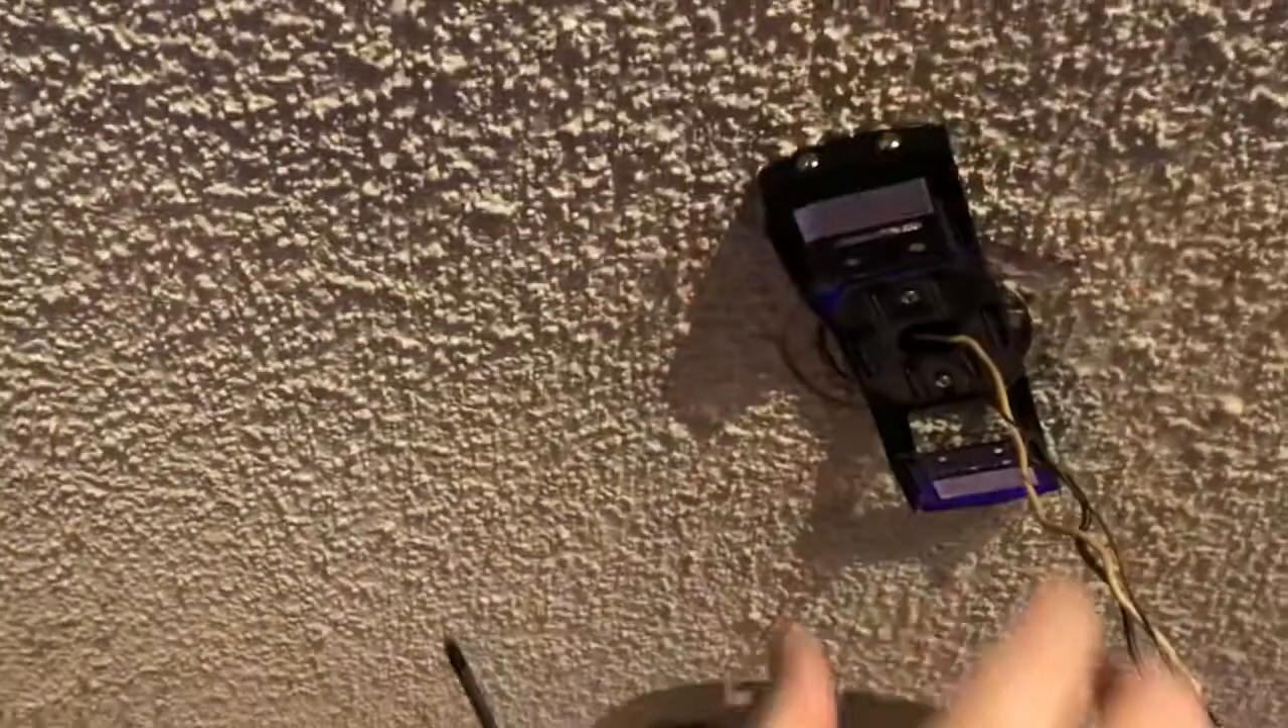Okay I've already got this bracket installed.